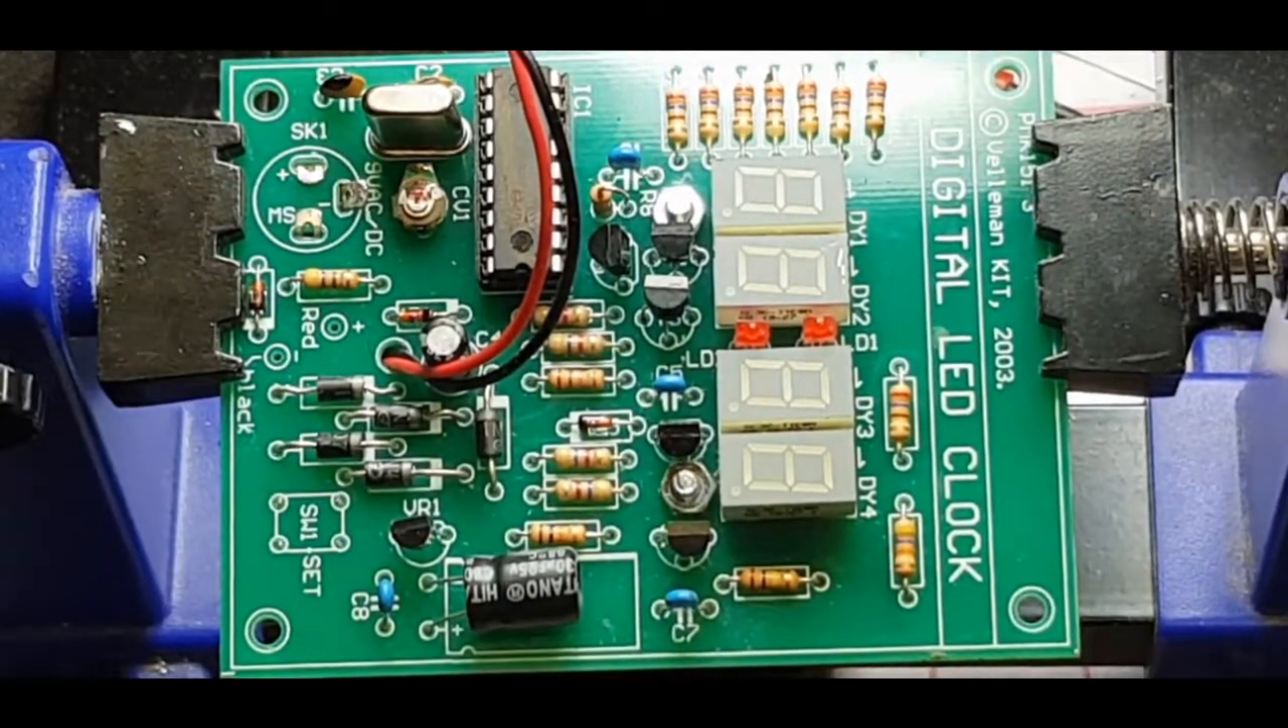All right so that's basically all the components in place.